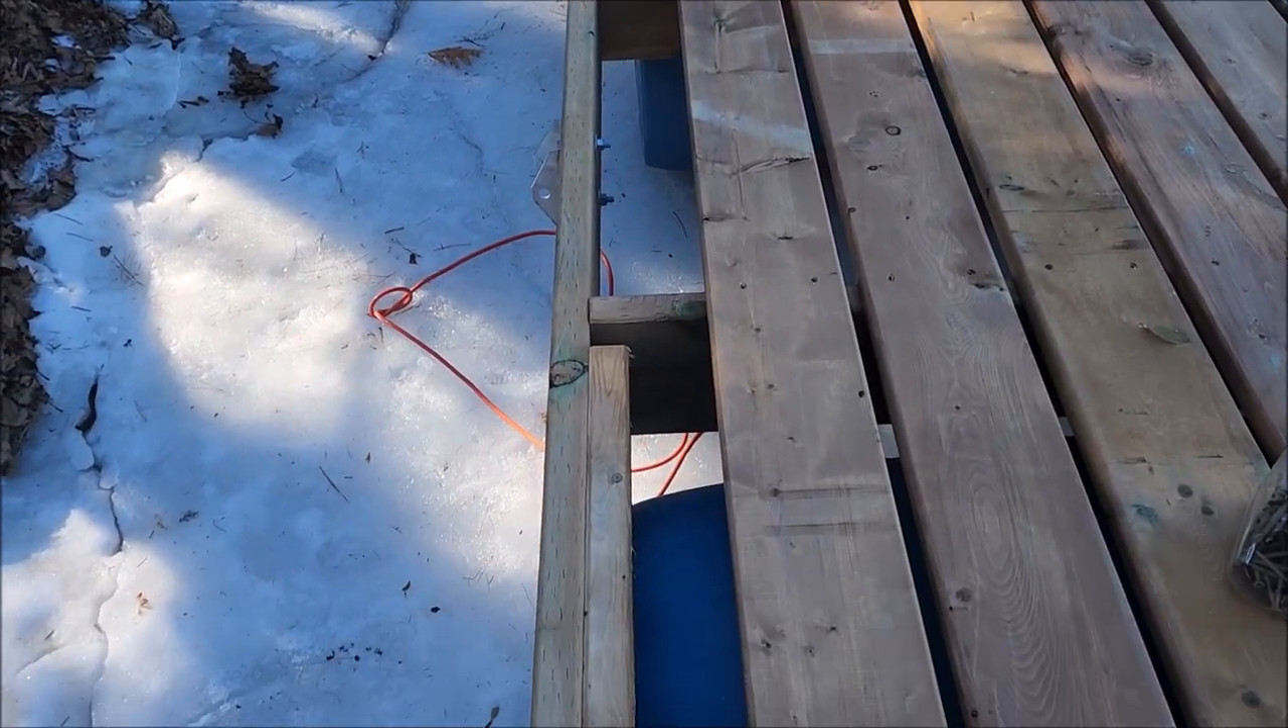Well, I got the decking all on one end except for the last piece.